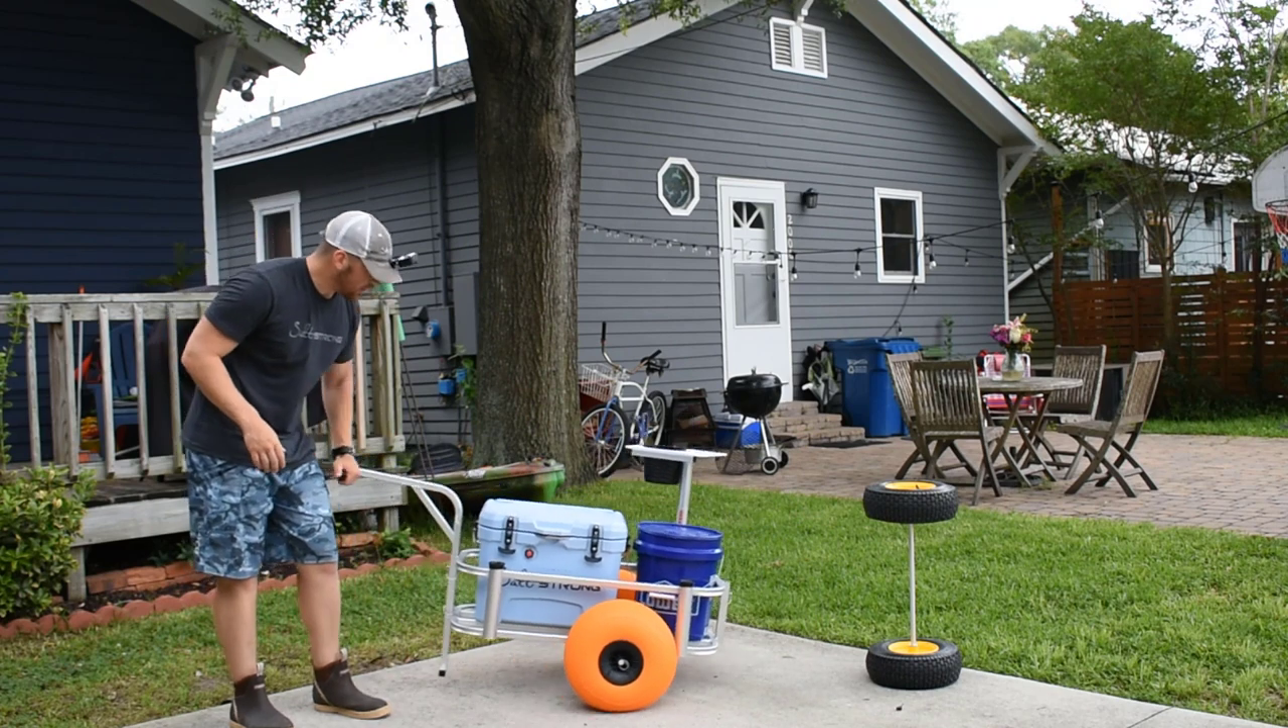All right guys so as you can see we've got our beach tires installed they're secured moving just fine.